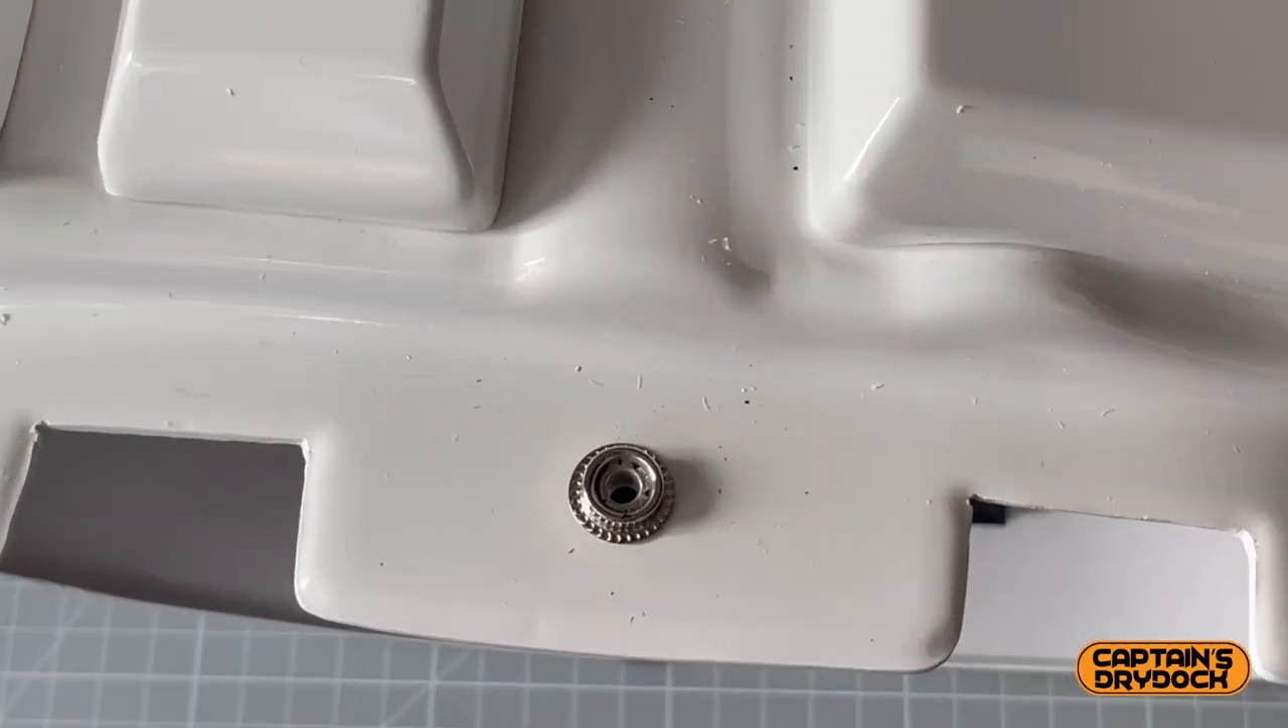There's the male part of the snap installed.